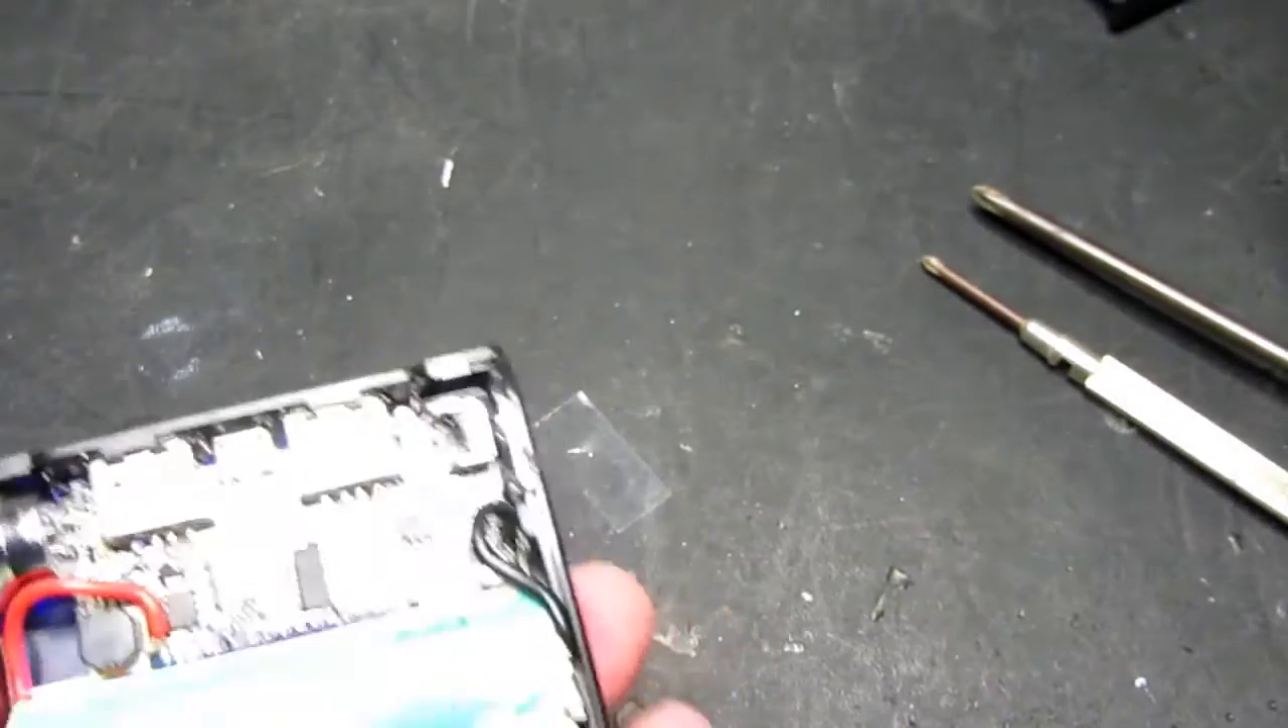So all that pretty much remains is to Put the final cover on.